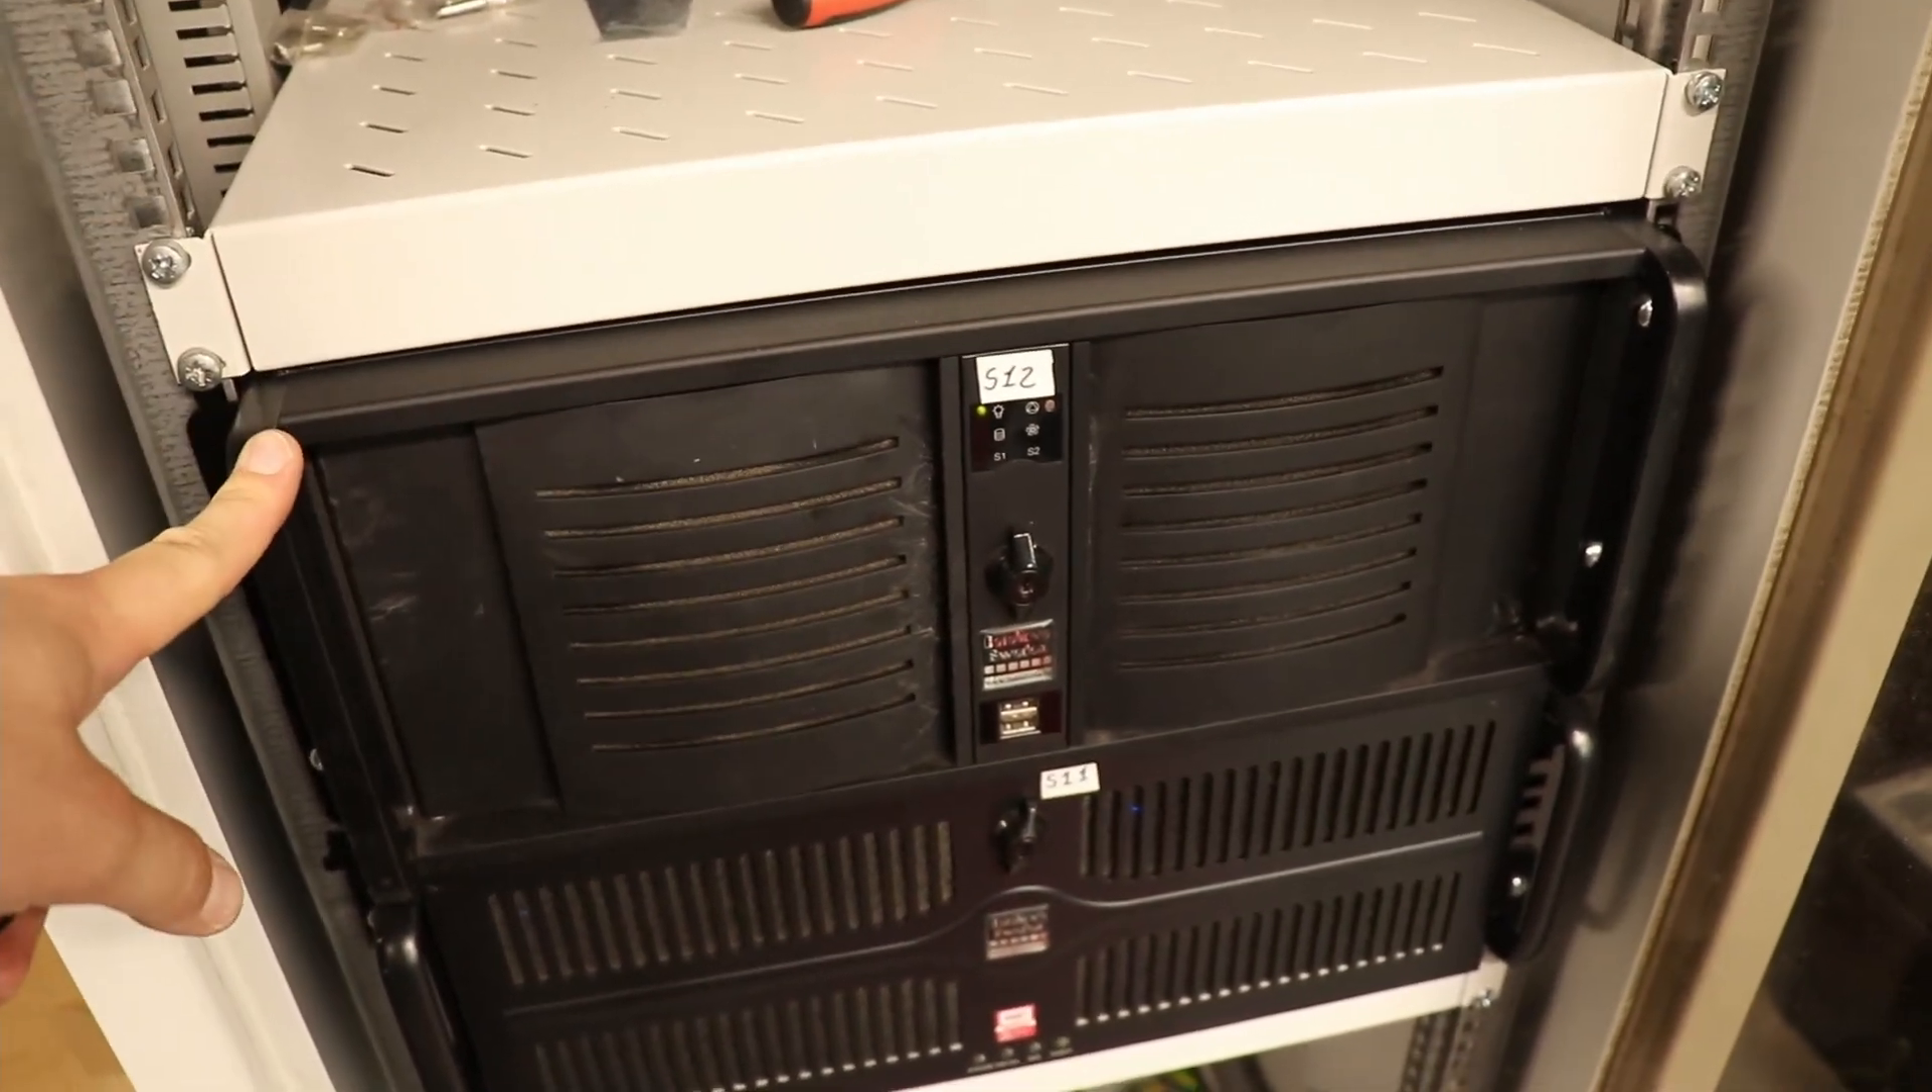Jak widać serwer już został zamontowany na swoje docelowe miejsce.